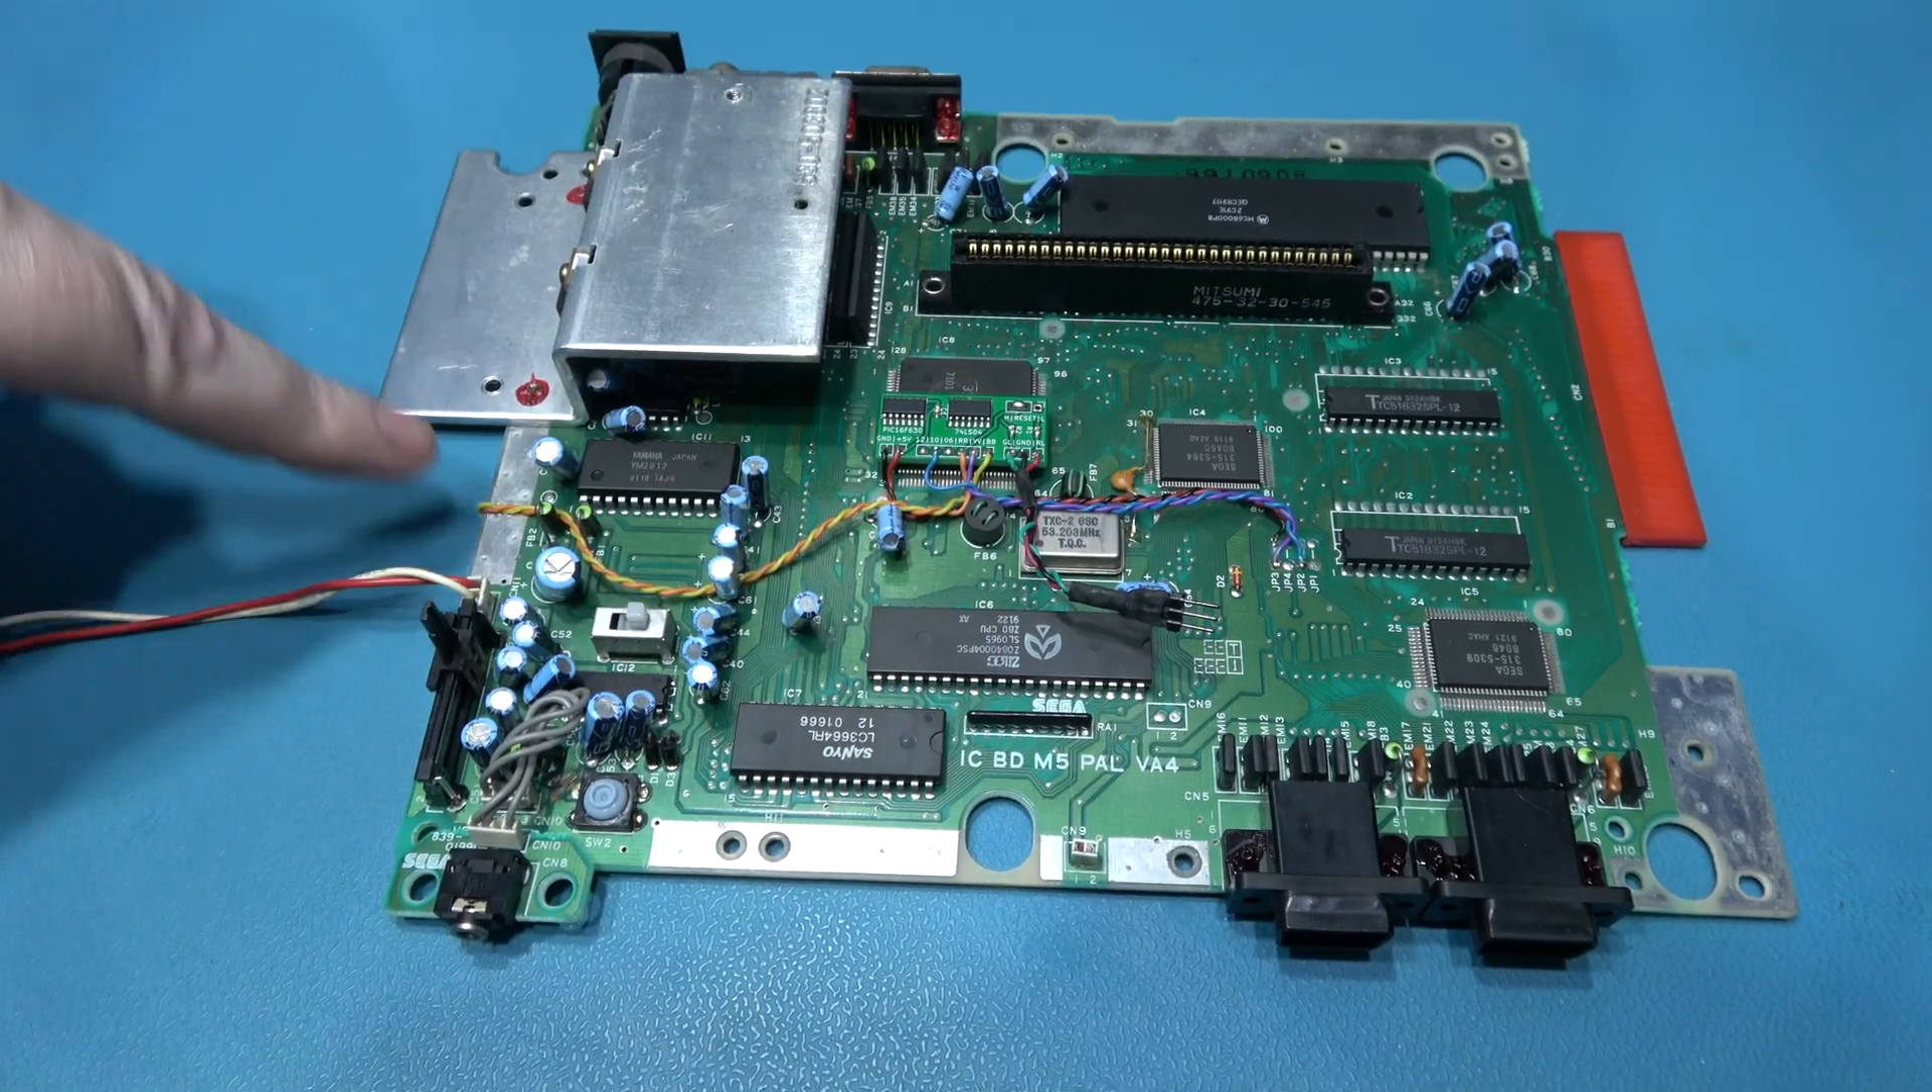And that's the Mega Drives motherboard removed from the bottom case.